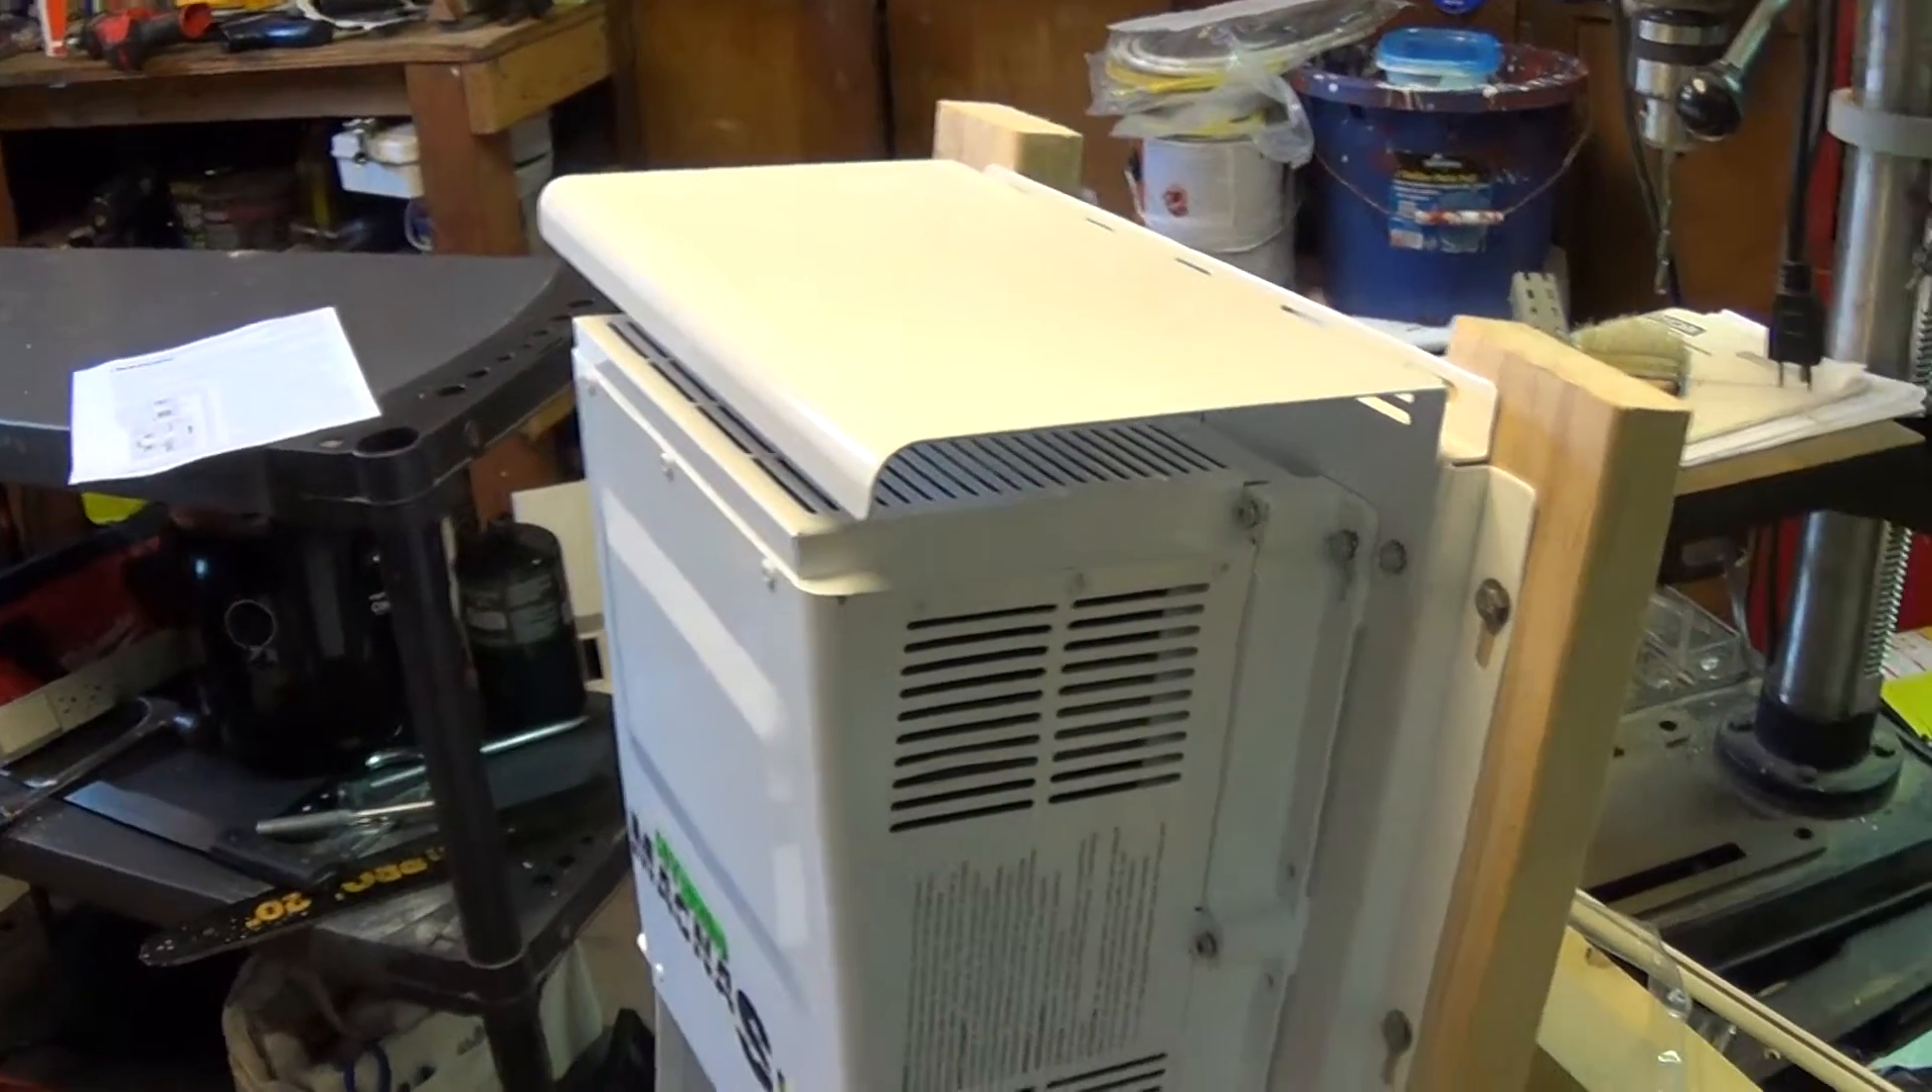And here's the finished product I got the top plate up on the top.